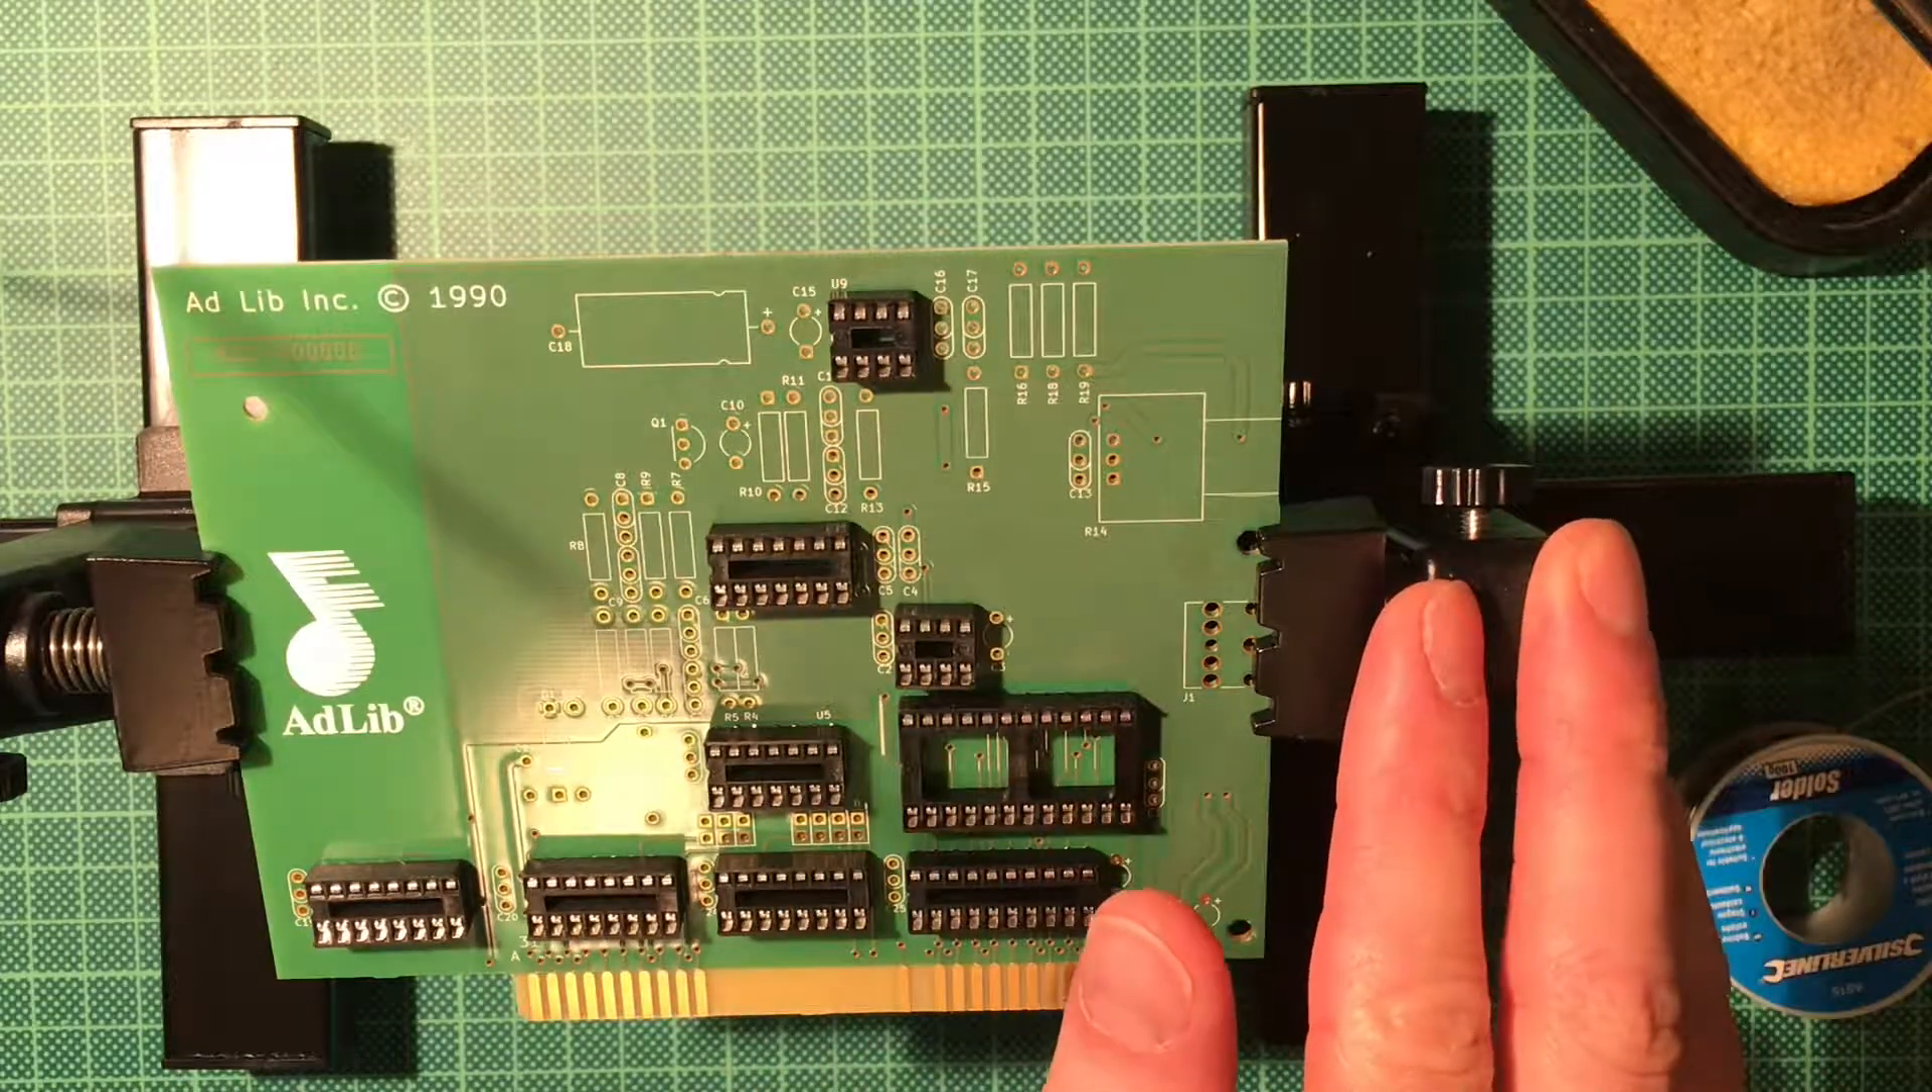I have installed the IC sockets in the last part.